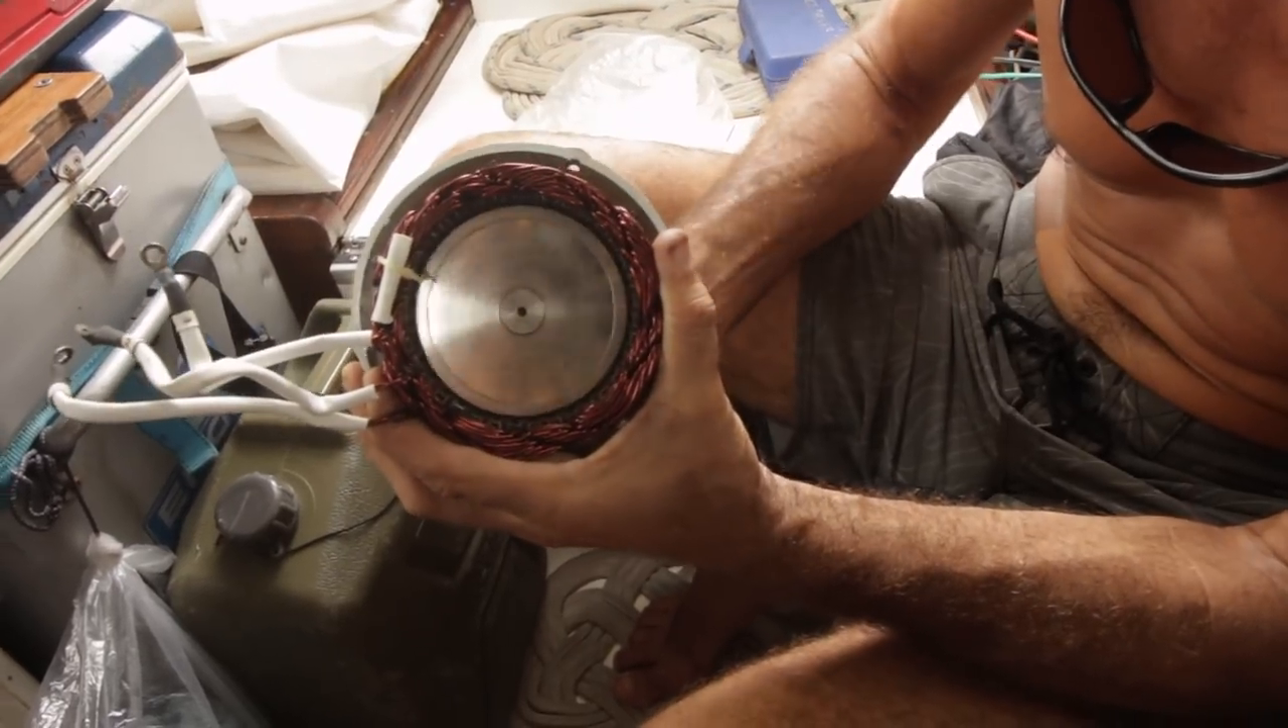Now, I've got the rotor and stator assembly off.